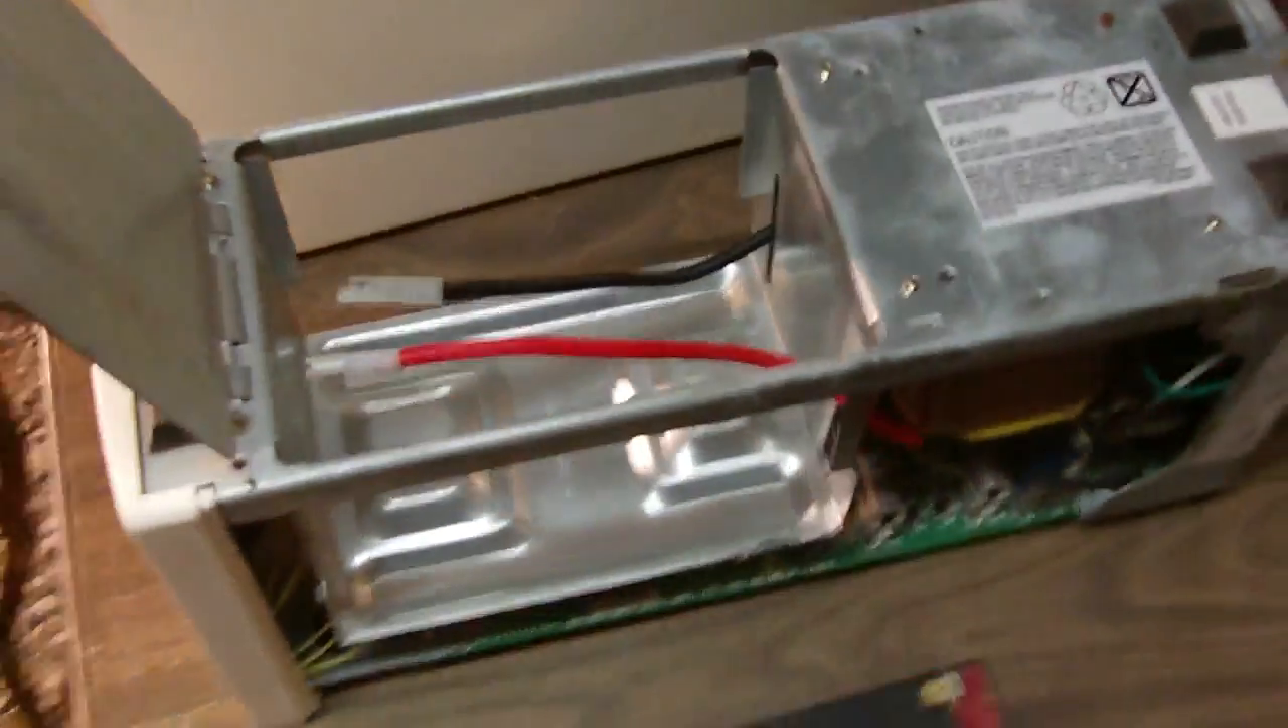So what I've done is I've disconnected the battery and I have a negative and a positive wire here.